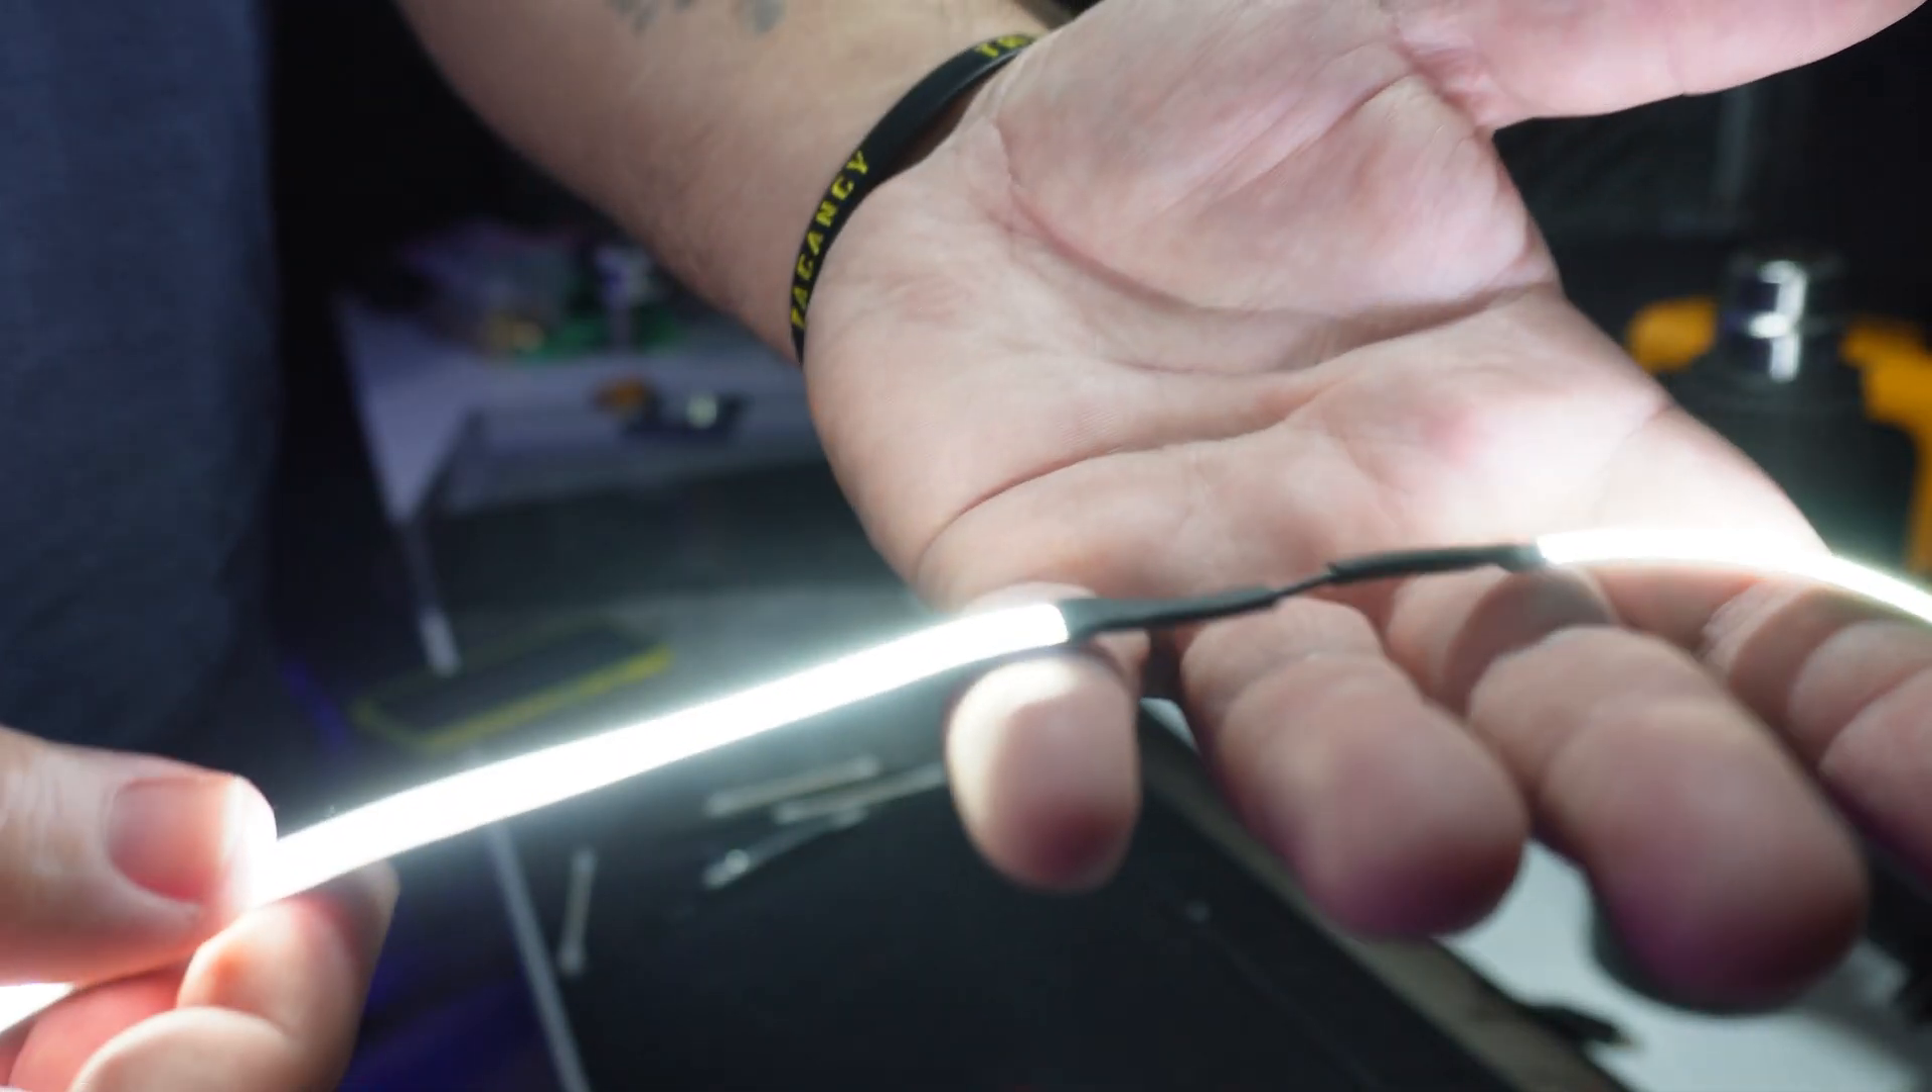Here's everything once I heated all the shrink tubing.